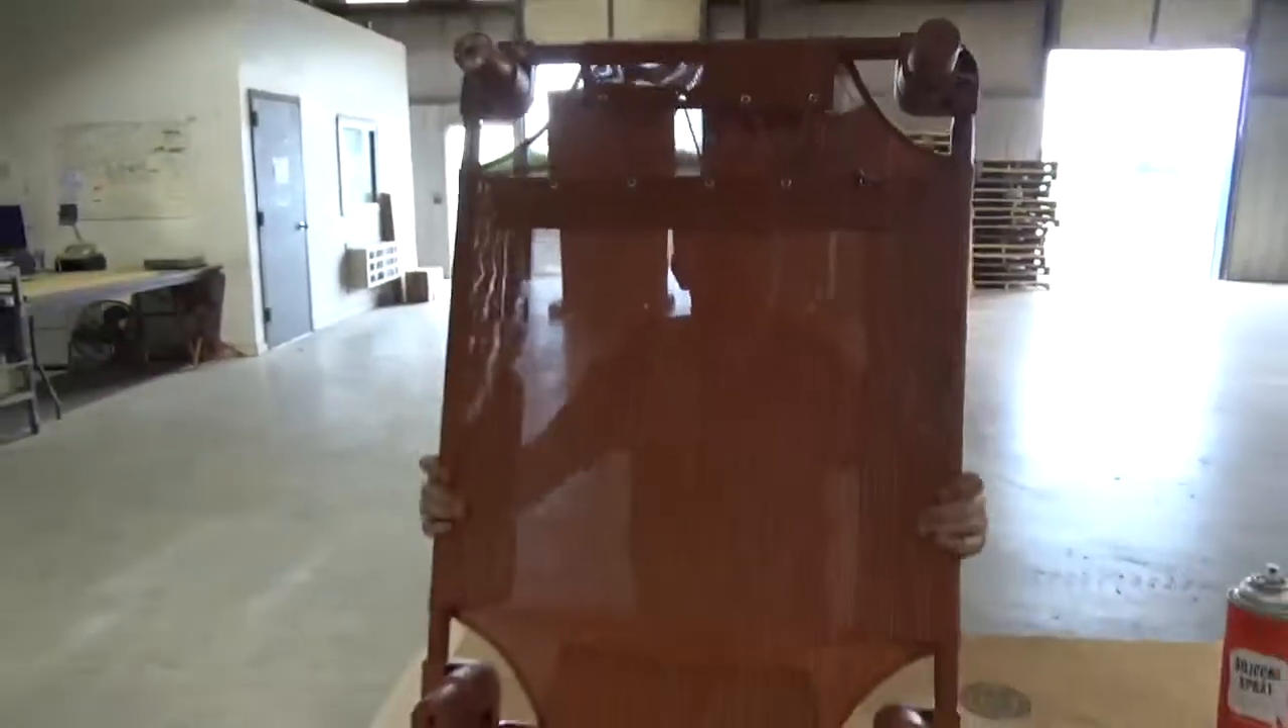You've assembled your first pet cot.